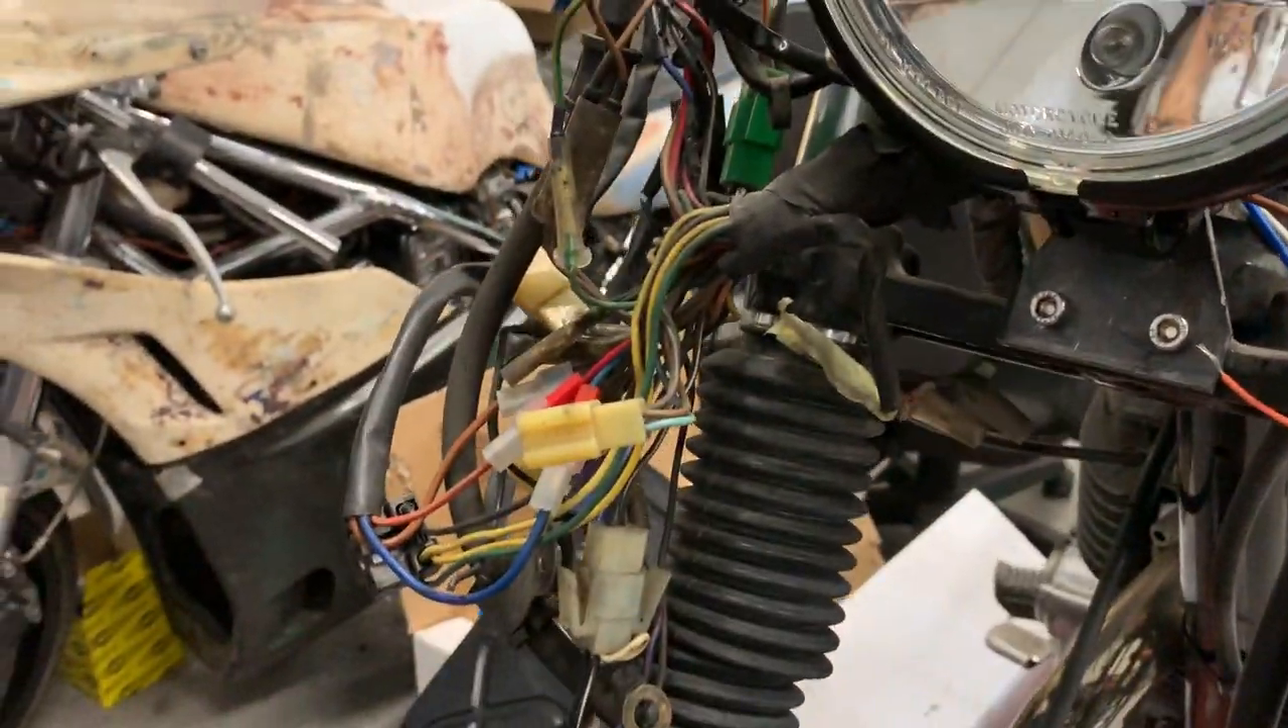Ahora estamos a falta de recolocar e instalar todo este cableado.